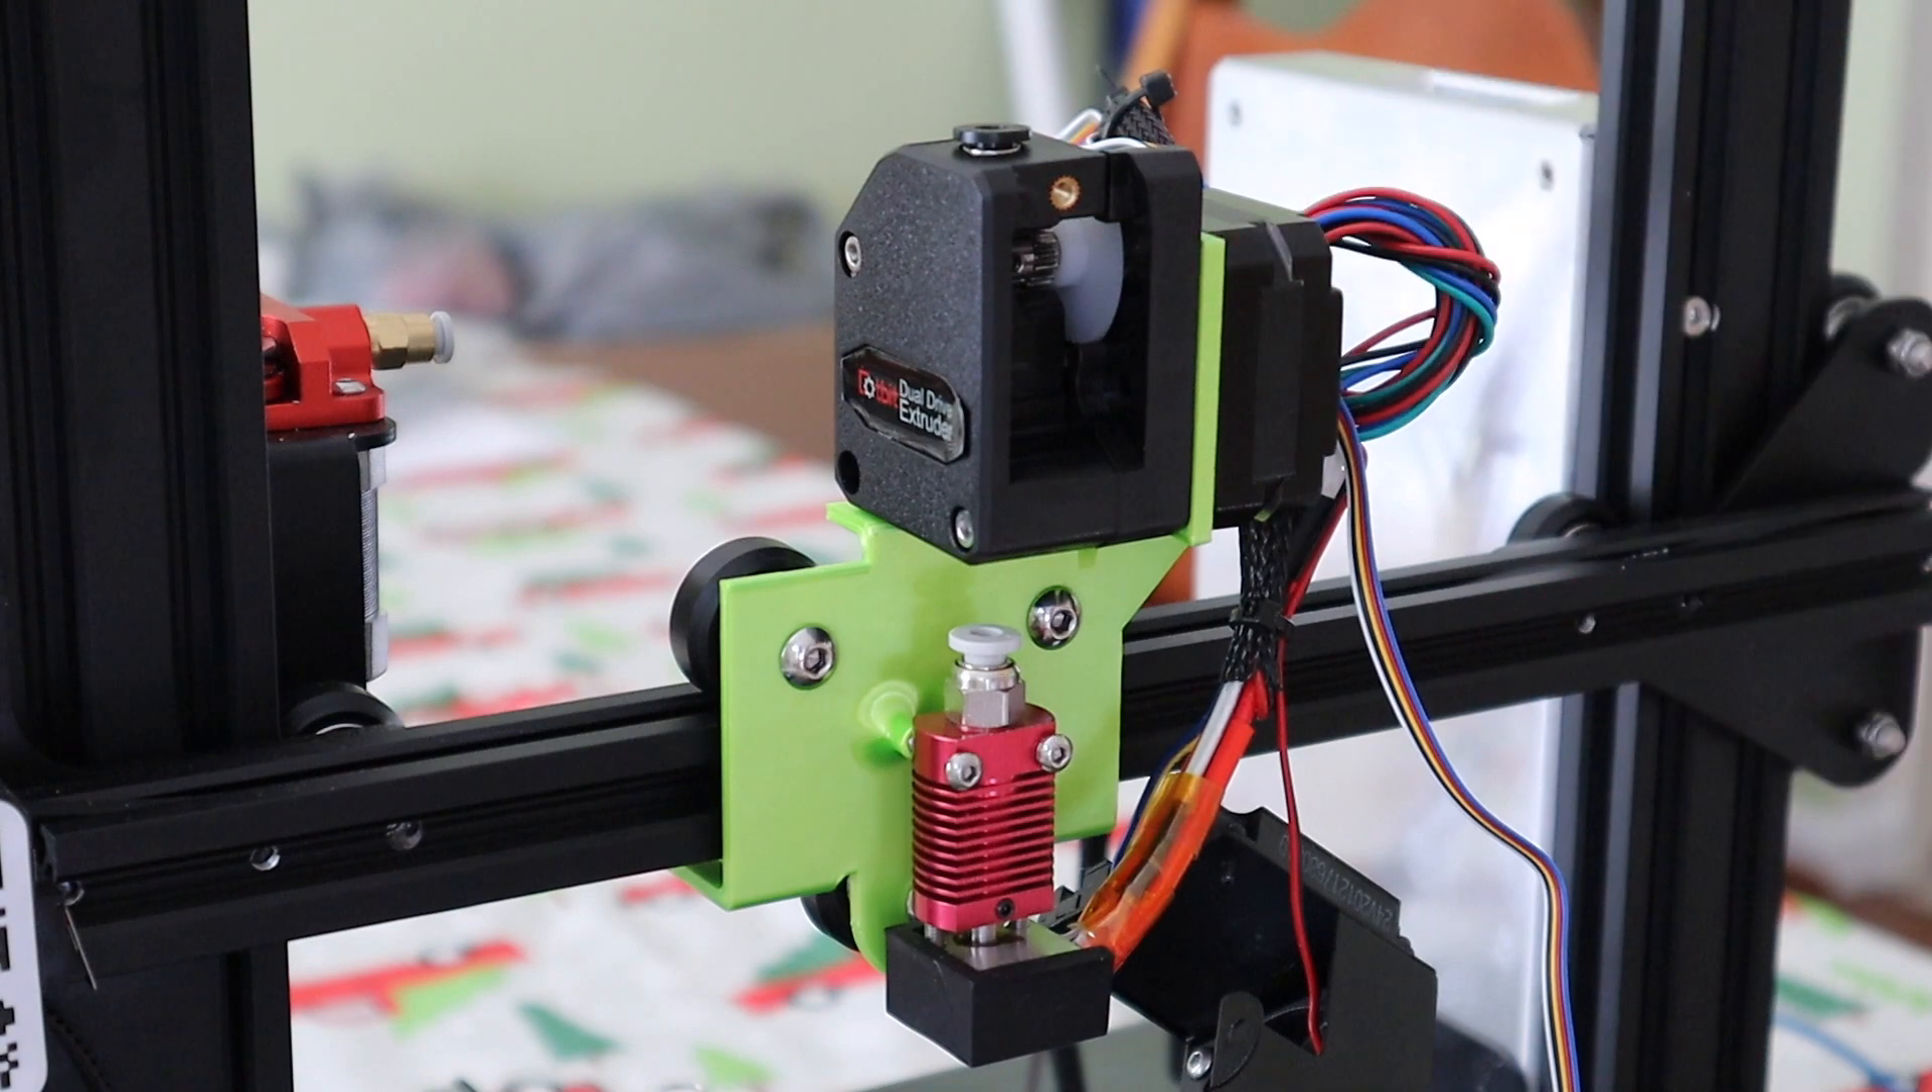We have the extruder and the extruder motor now mounted.